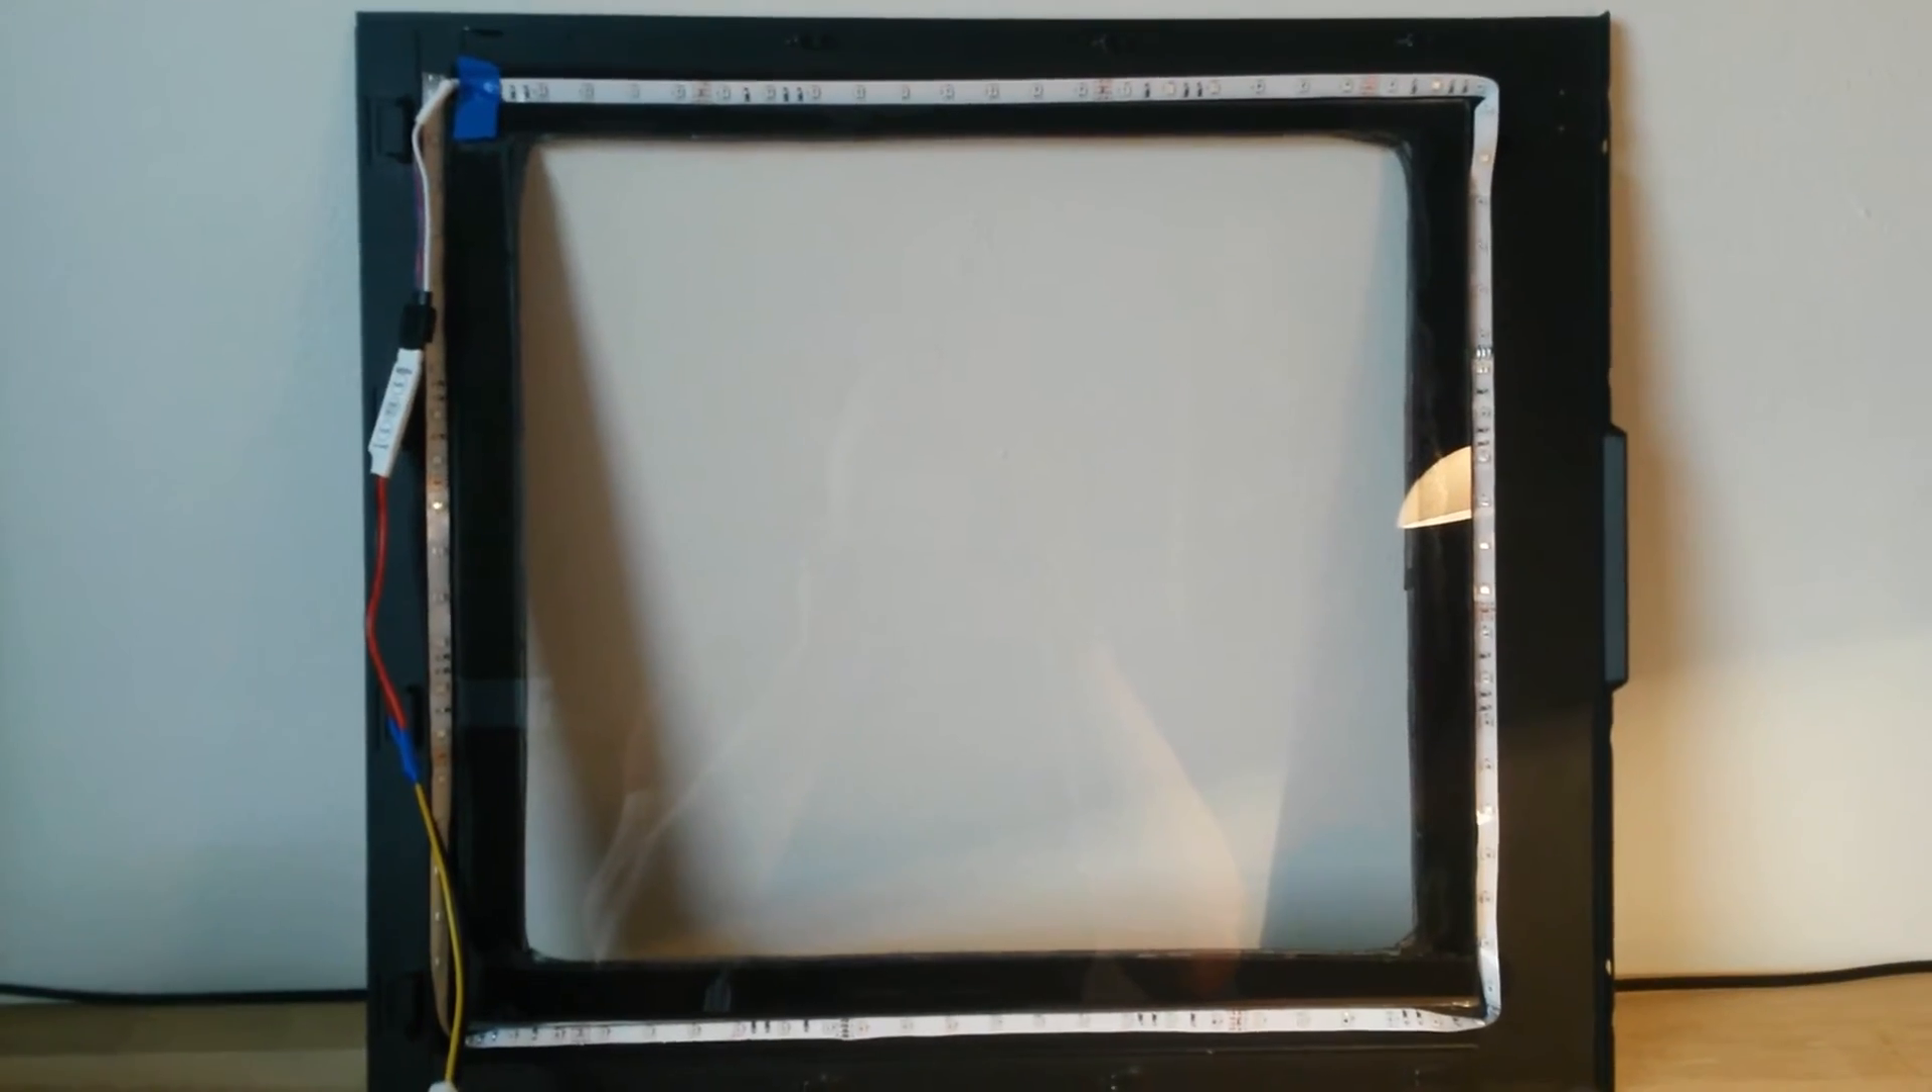As you can see here I put my LED strip around the side panel.